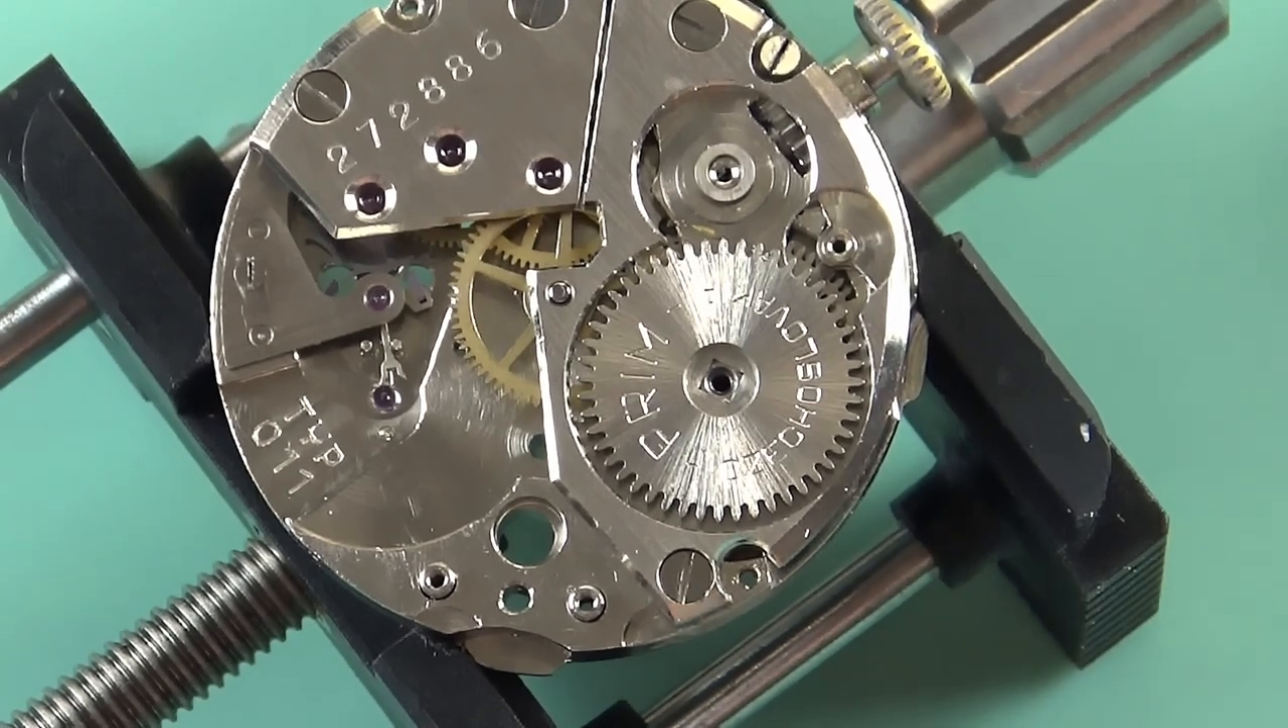Now, you'll also see I've put a signed ratchet wheel on this watch.